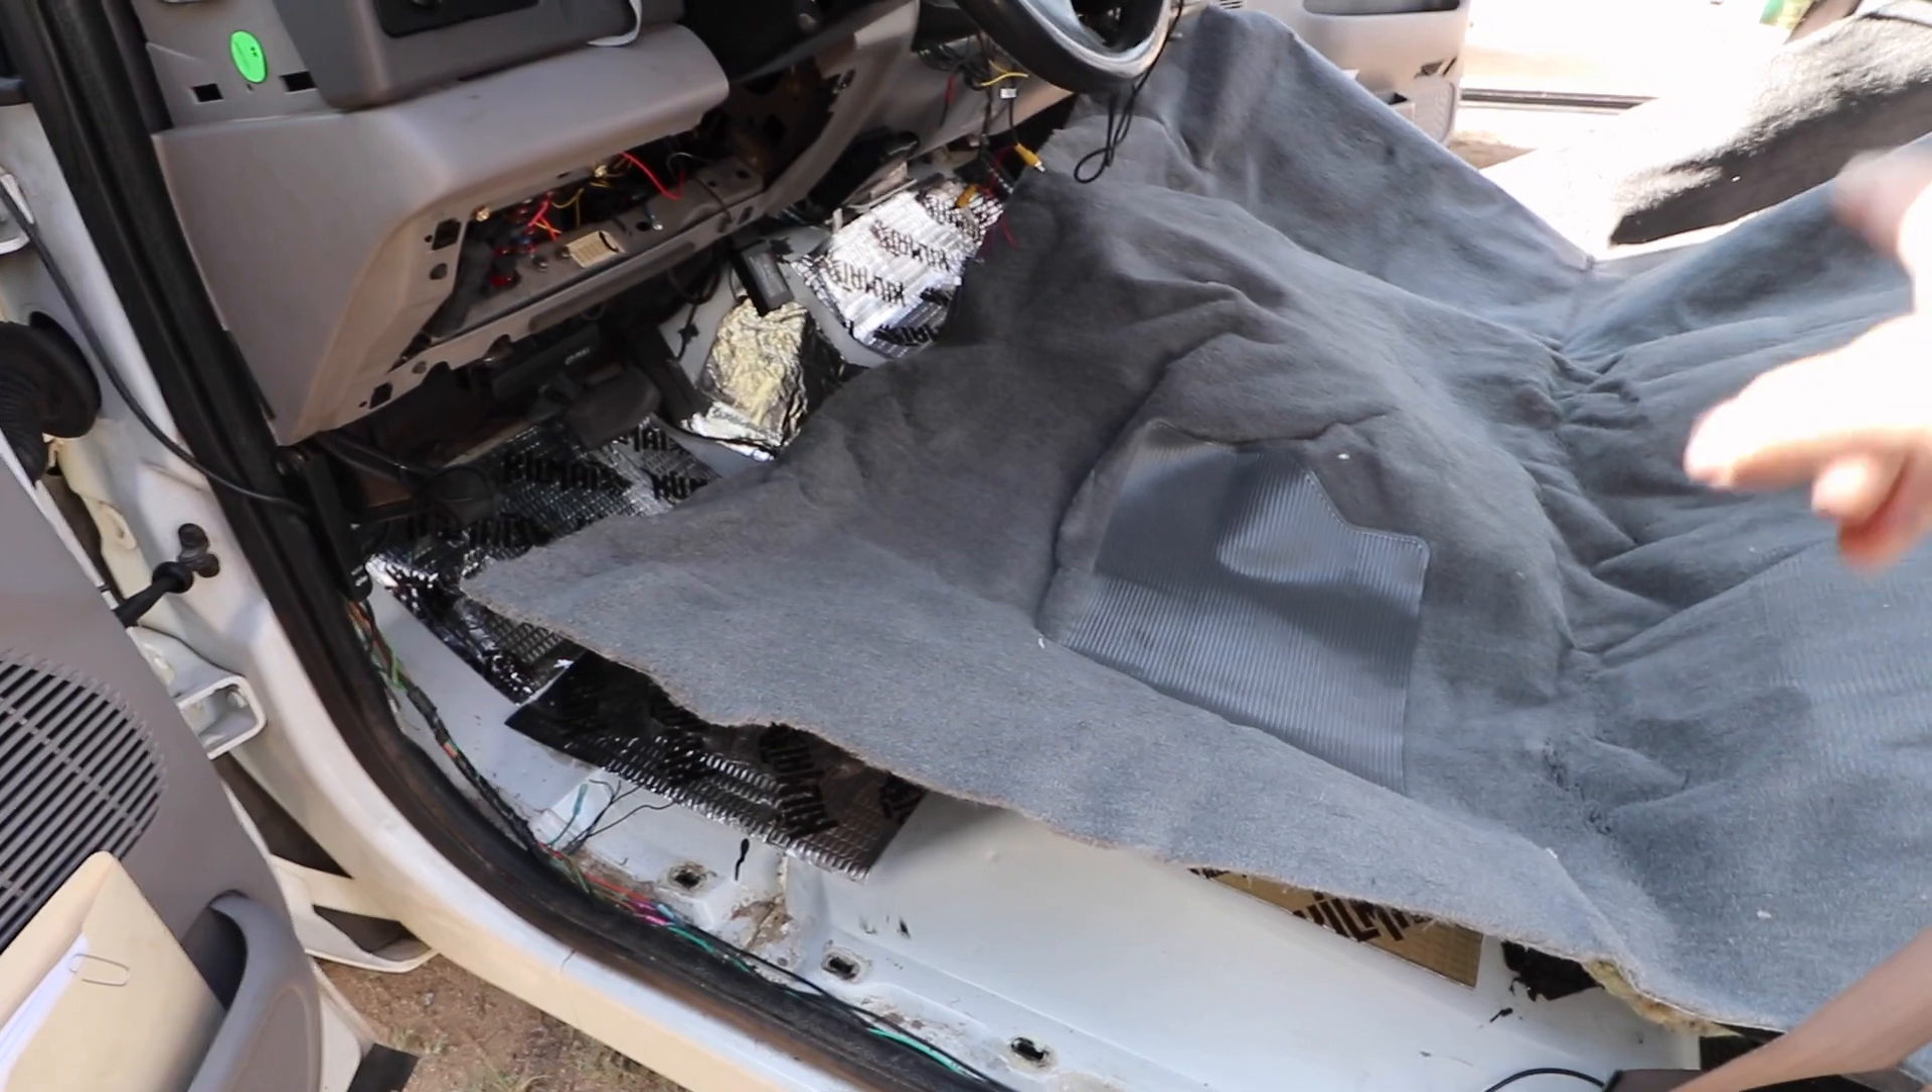I have the carpet just sort of laid out here right now so I'm going to show you the wiring before I get into finishing the carpet.